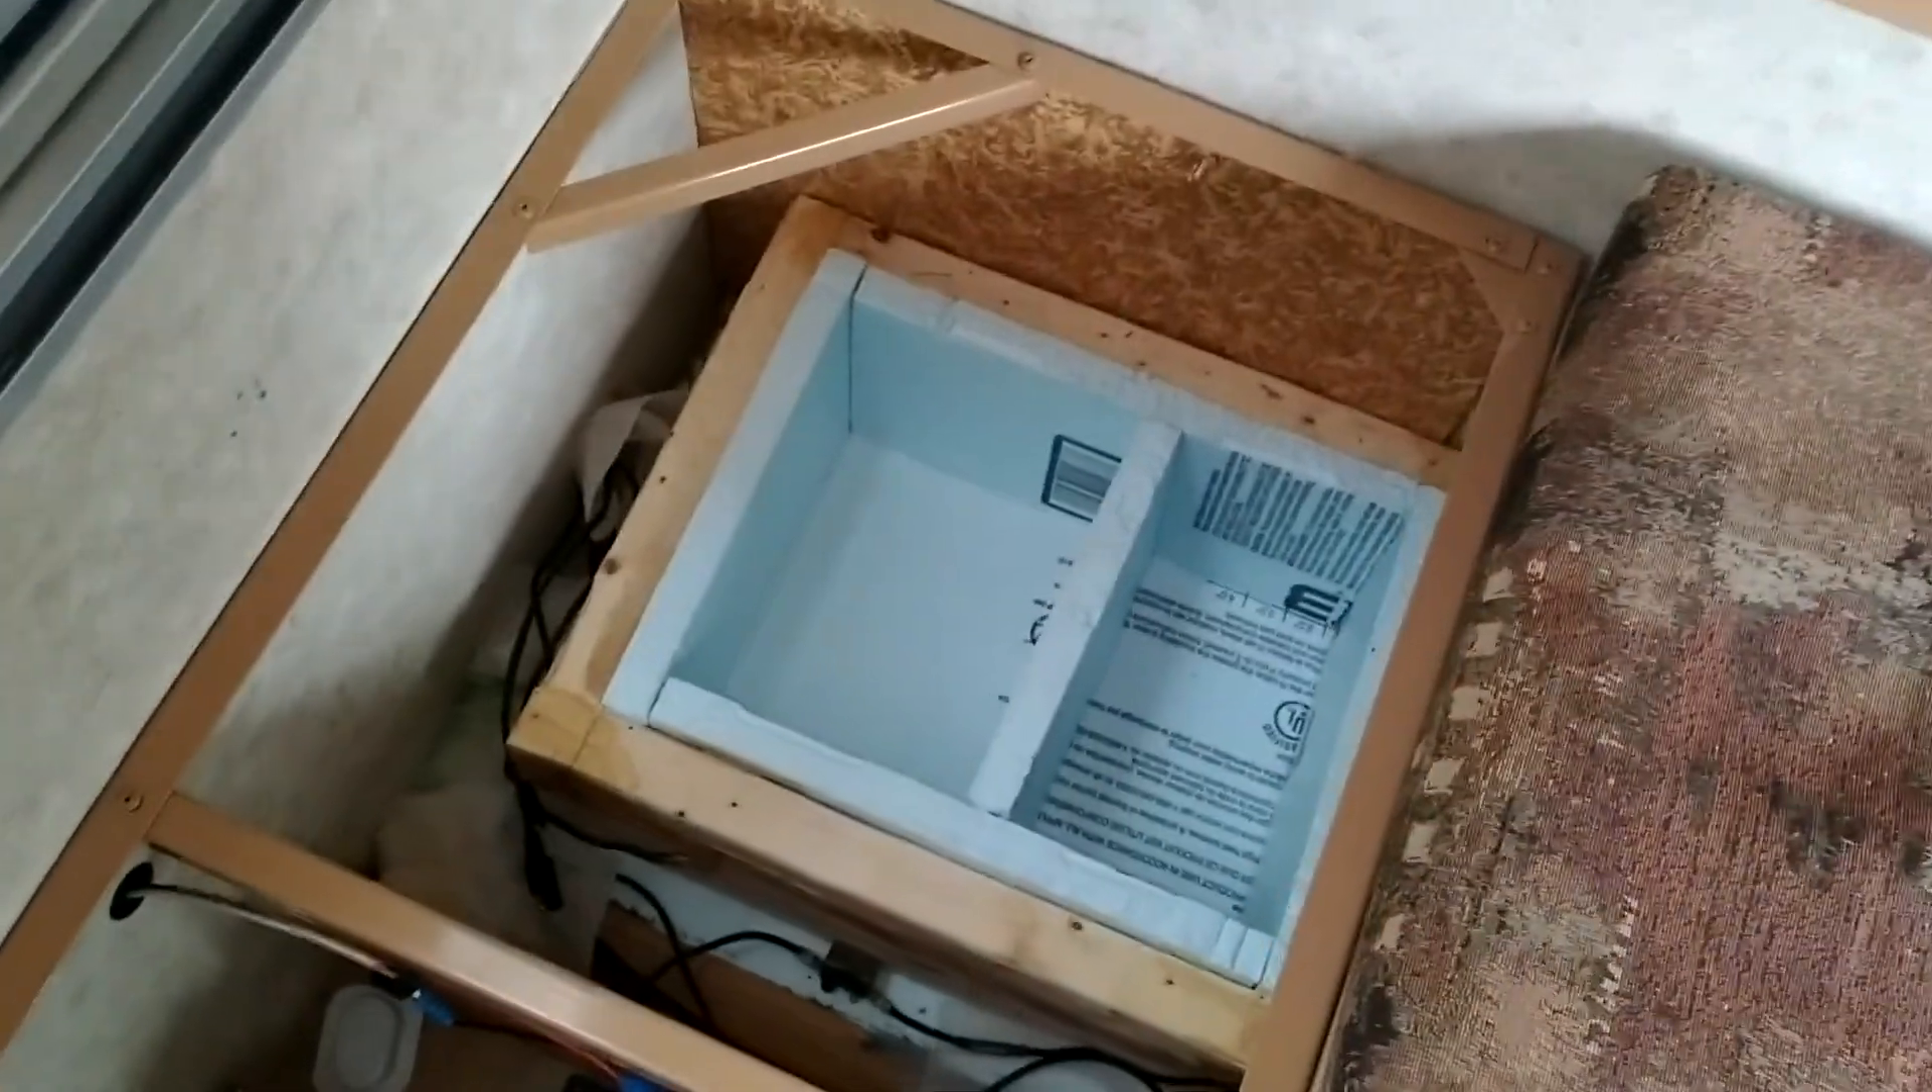So got all the uh got the two batteries out that's what it looks like when they're out.